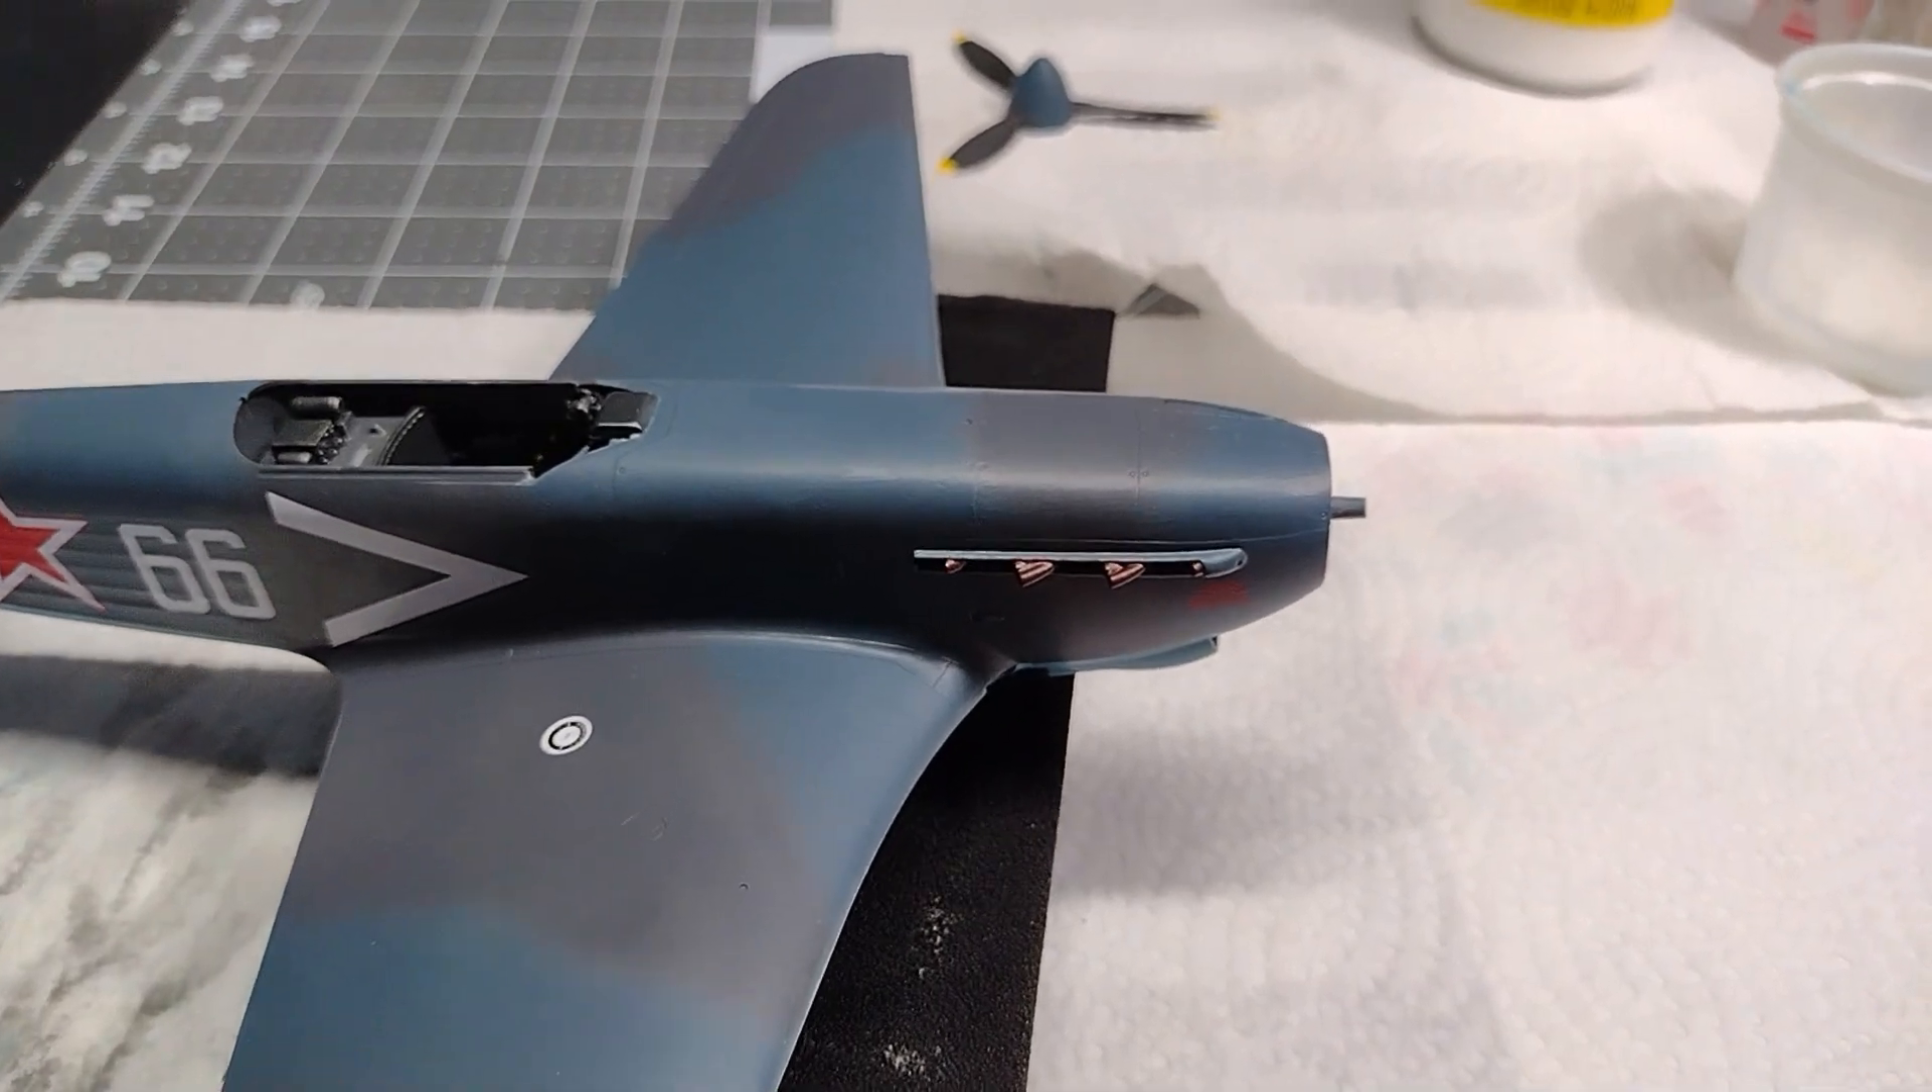I elected to have the engine cover uh put in the closed position so I didn't really build up the engine or anything like that.